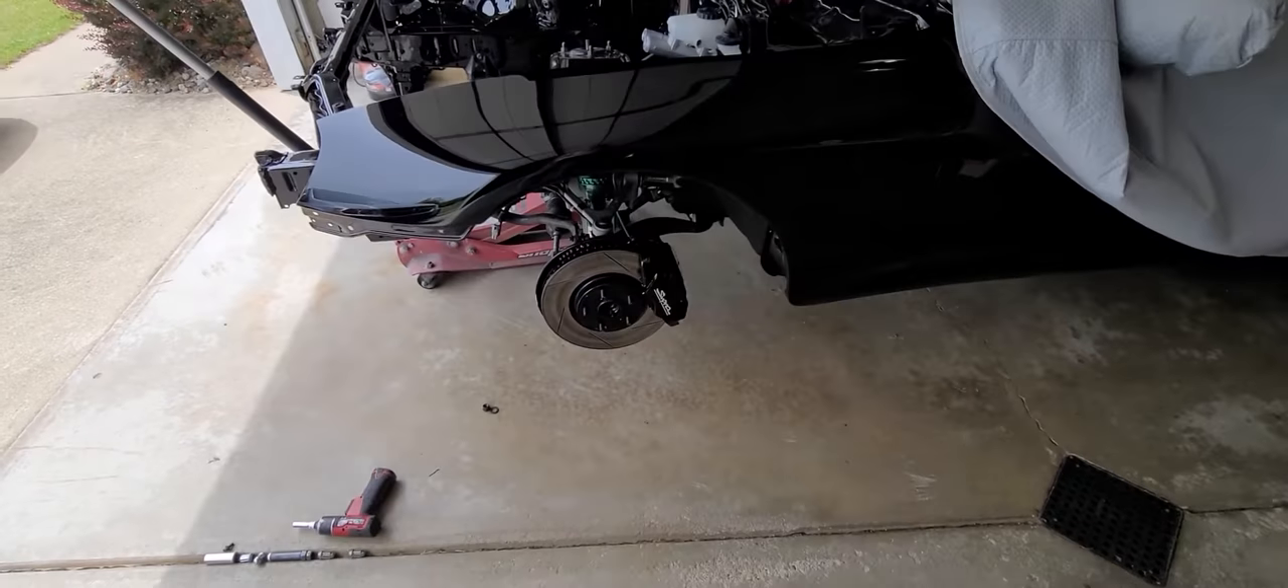Yeah all right we got the wheel off.